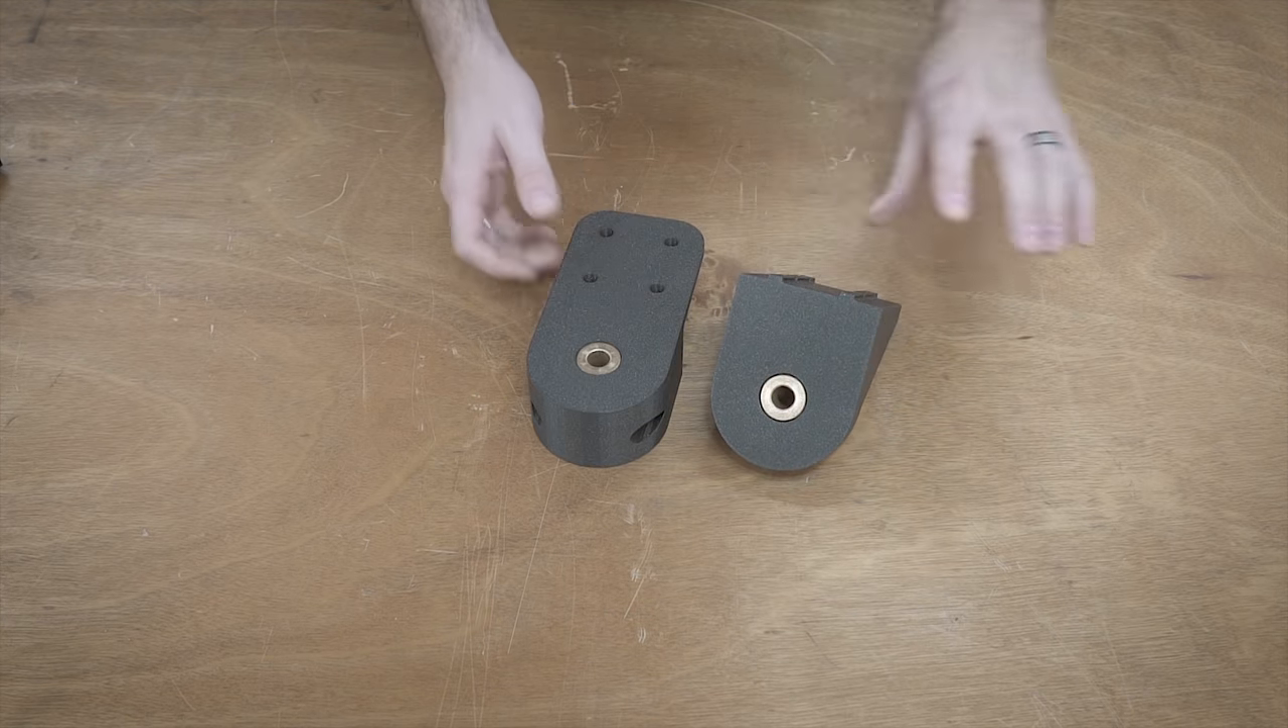But now you can see that we have these oilite bronze bushings that are pressed inside each one of the hinge pieces.